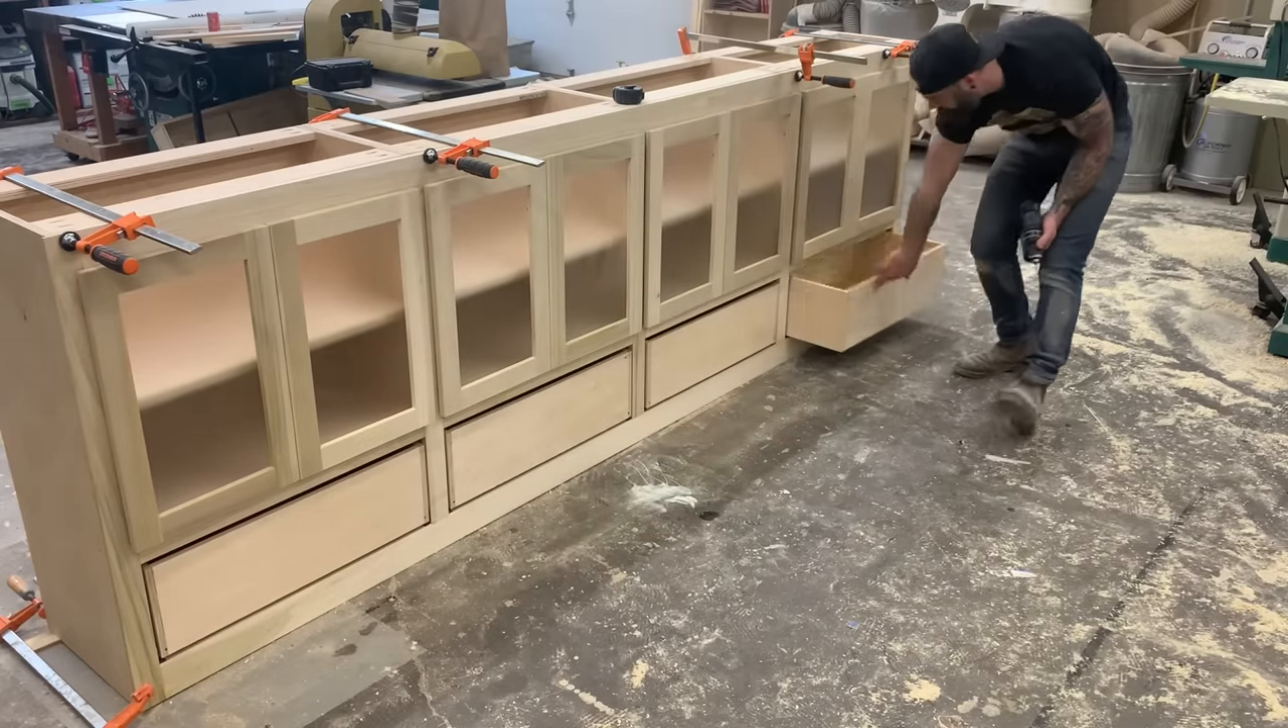About three minutes later I have all my drawers installed and I am ready to start hooking on my drawer faces which by this time are nice and dry and ready to be pulled out of clamps.